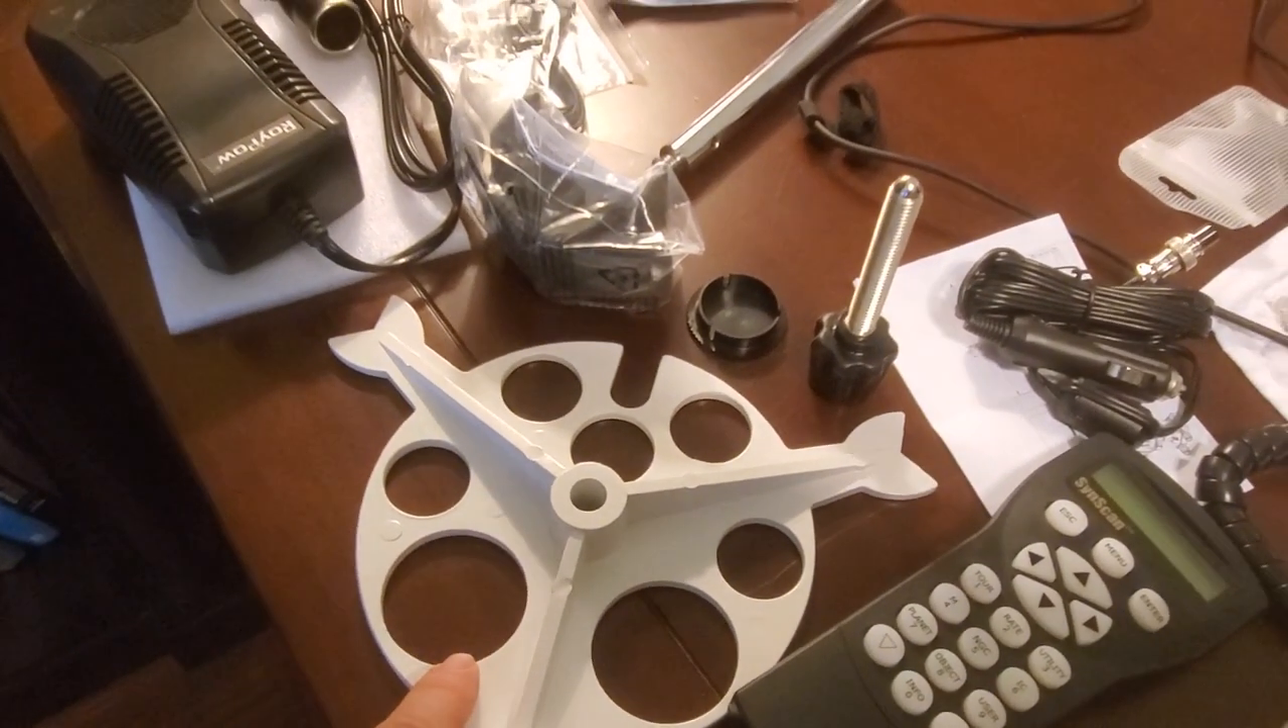I don't have the accessory tray installed currently.